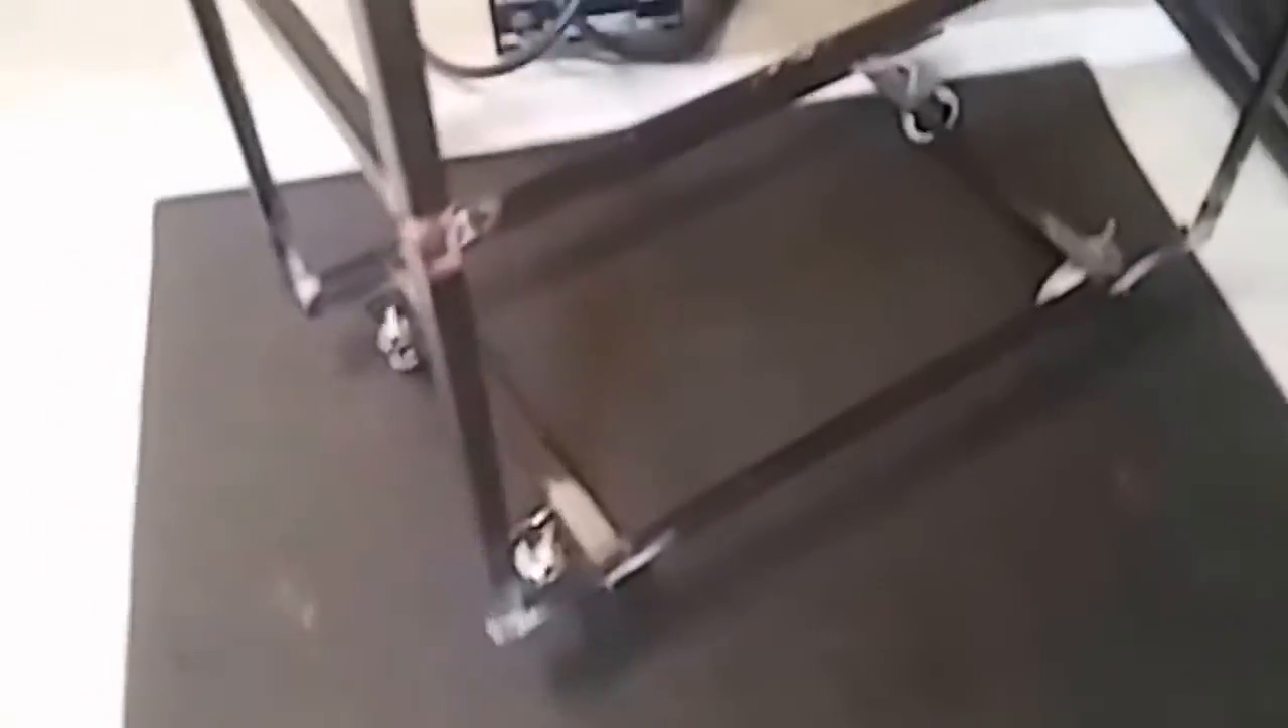We got the cart completed. We got the wheels on the bottom.